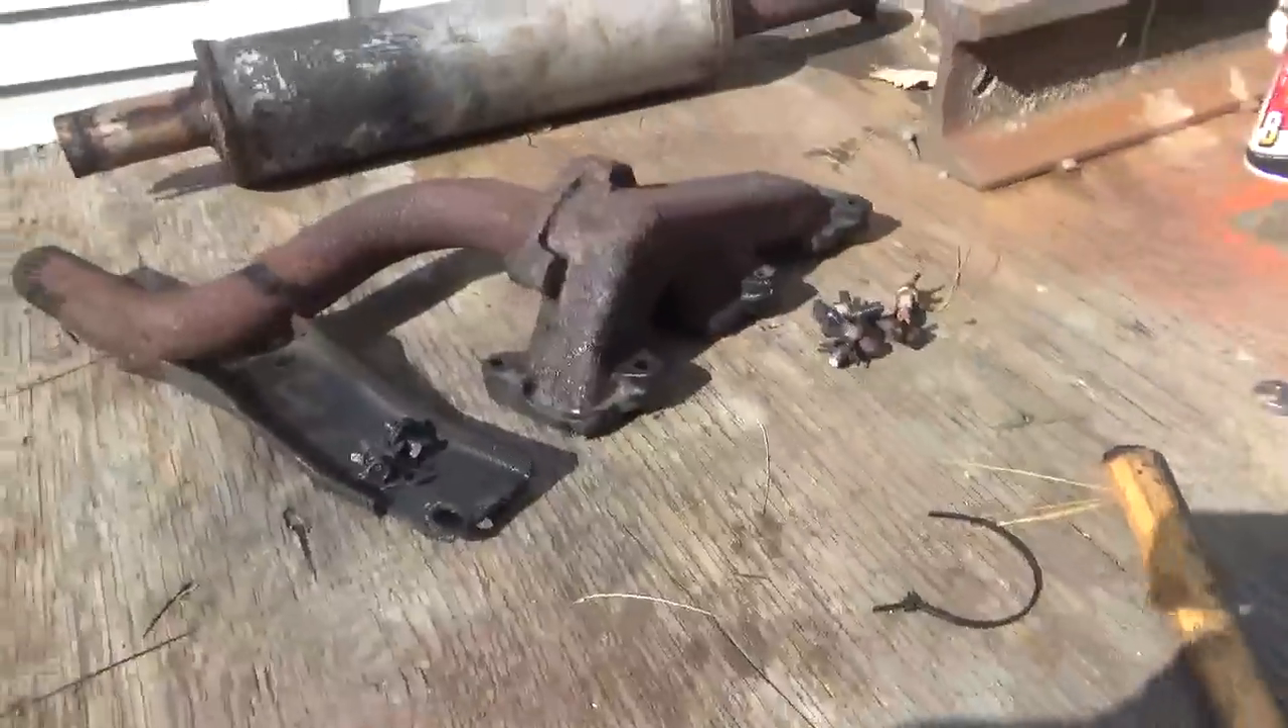So the exhaust manifold is off there.